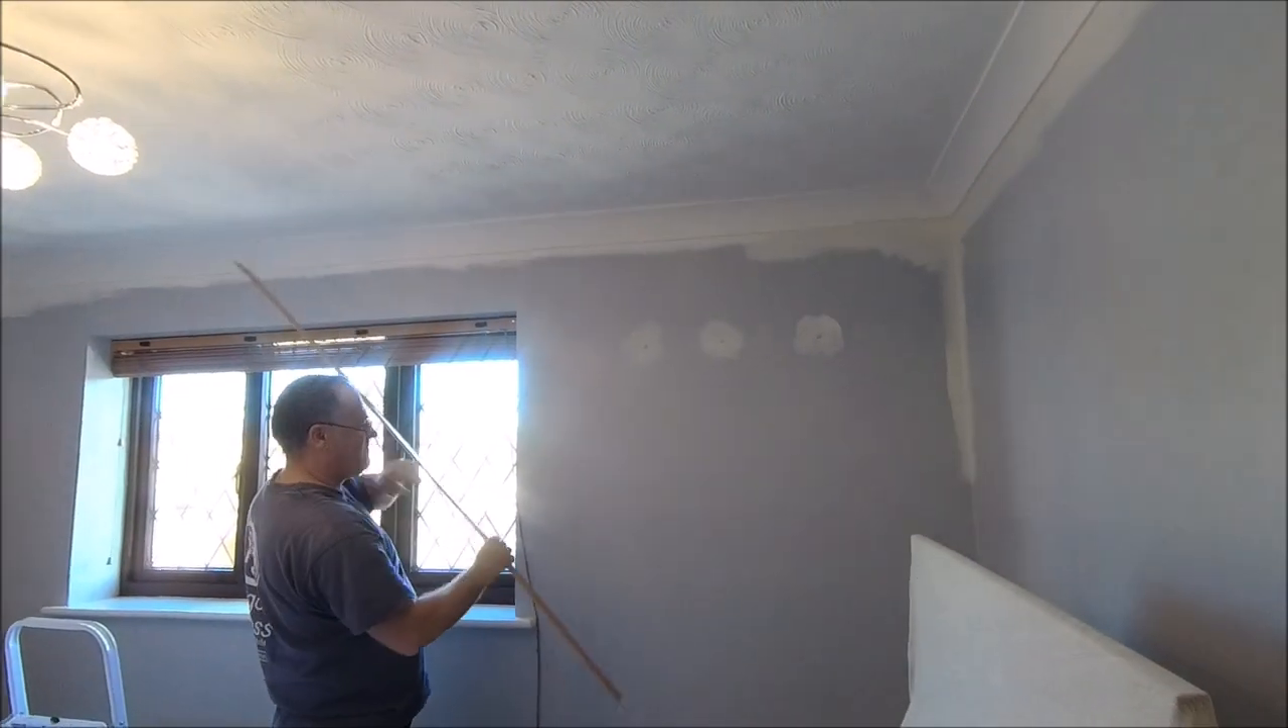You haven't taken the blind down. Not yet.